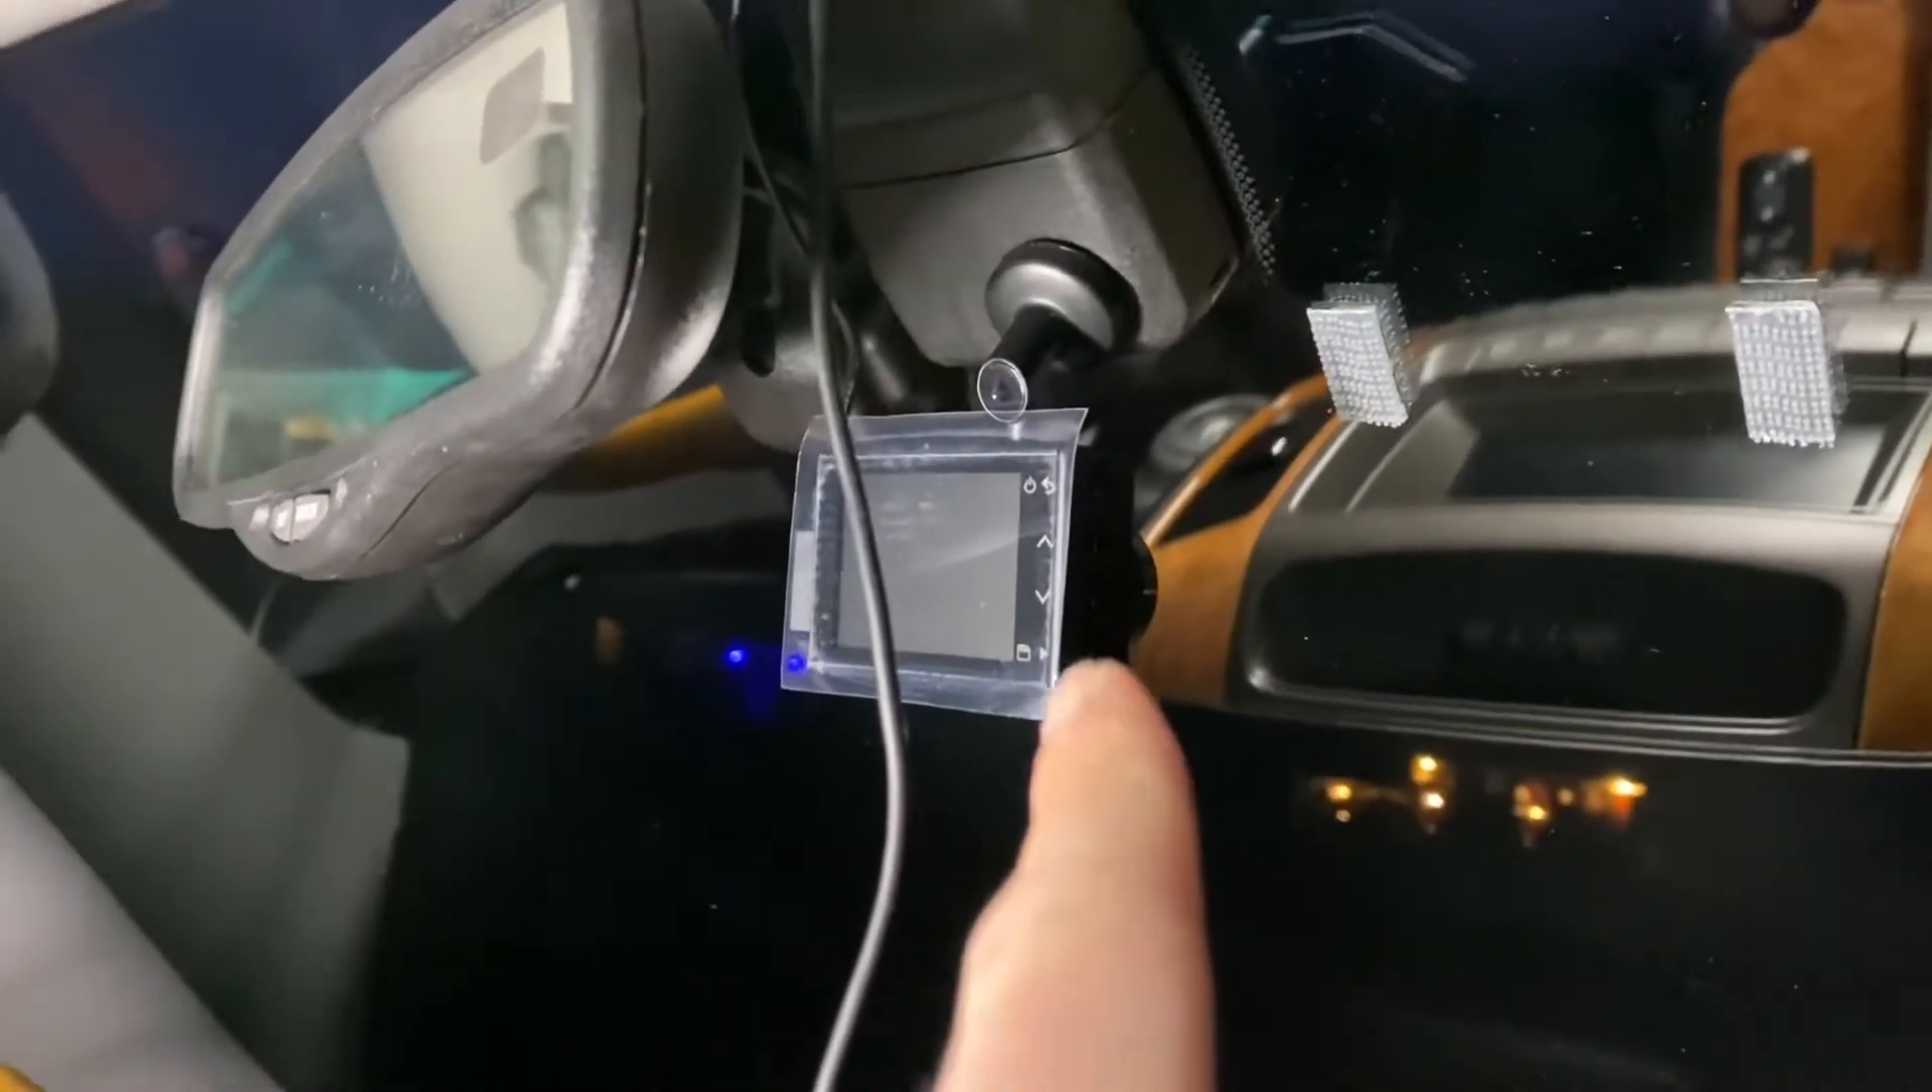I just have the wire running down here, but I'll tuck it behind in a second.